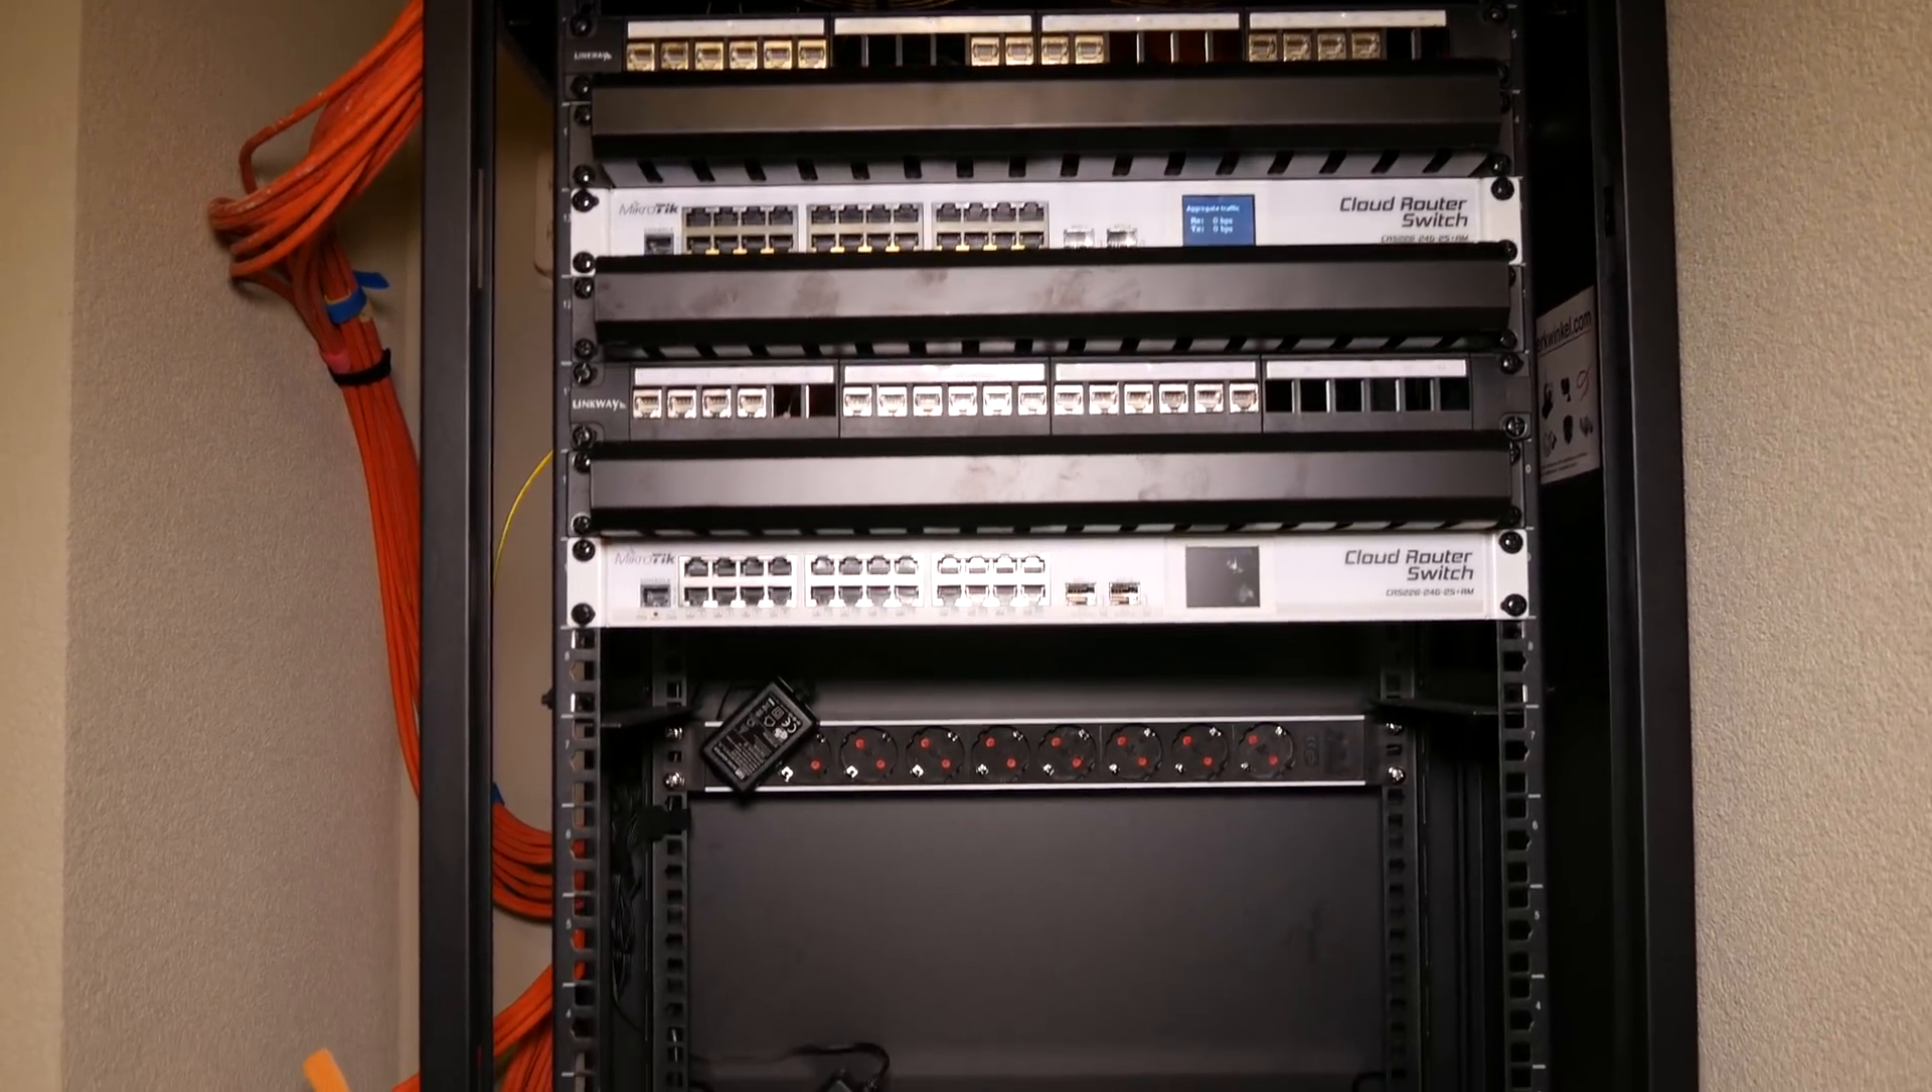We see that the two switches are now installed, and that both the patch panels and switches have basically been sandwiched between the cable arranging panels.